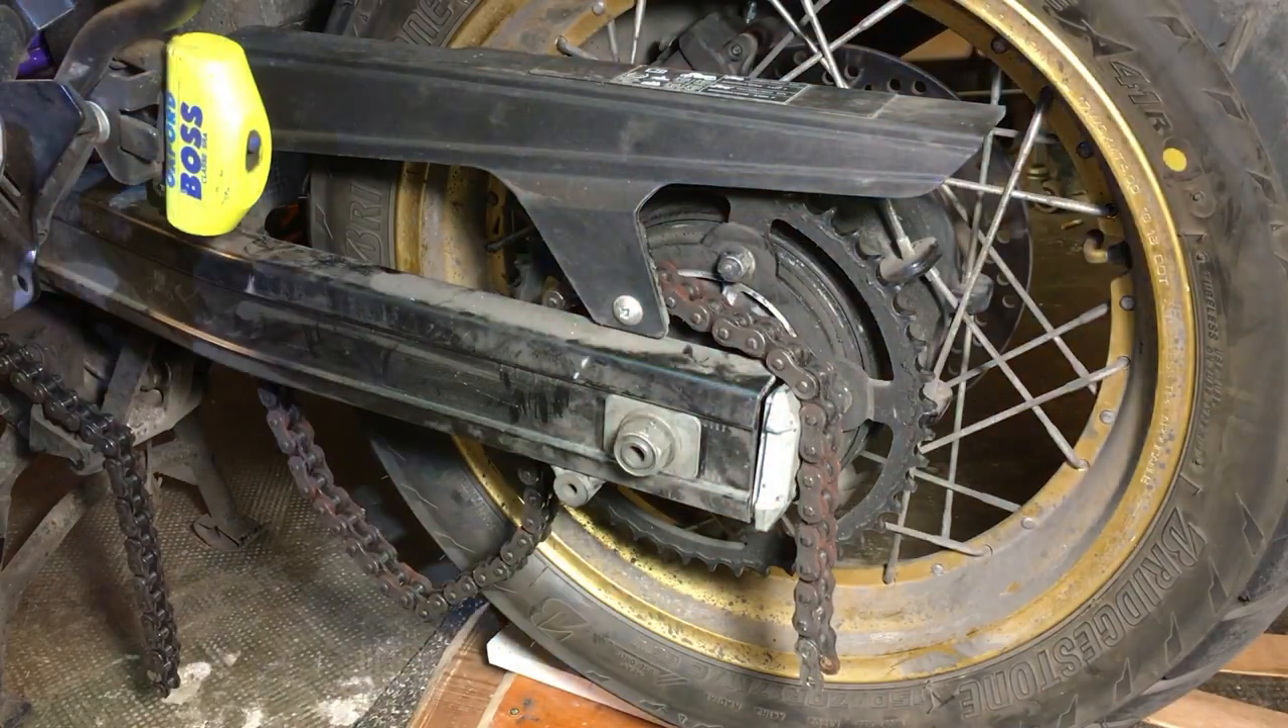Je mets la chaîne de côté je l'enlève pas pour le moment.